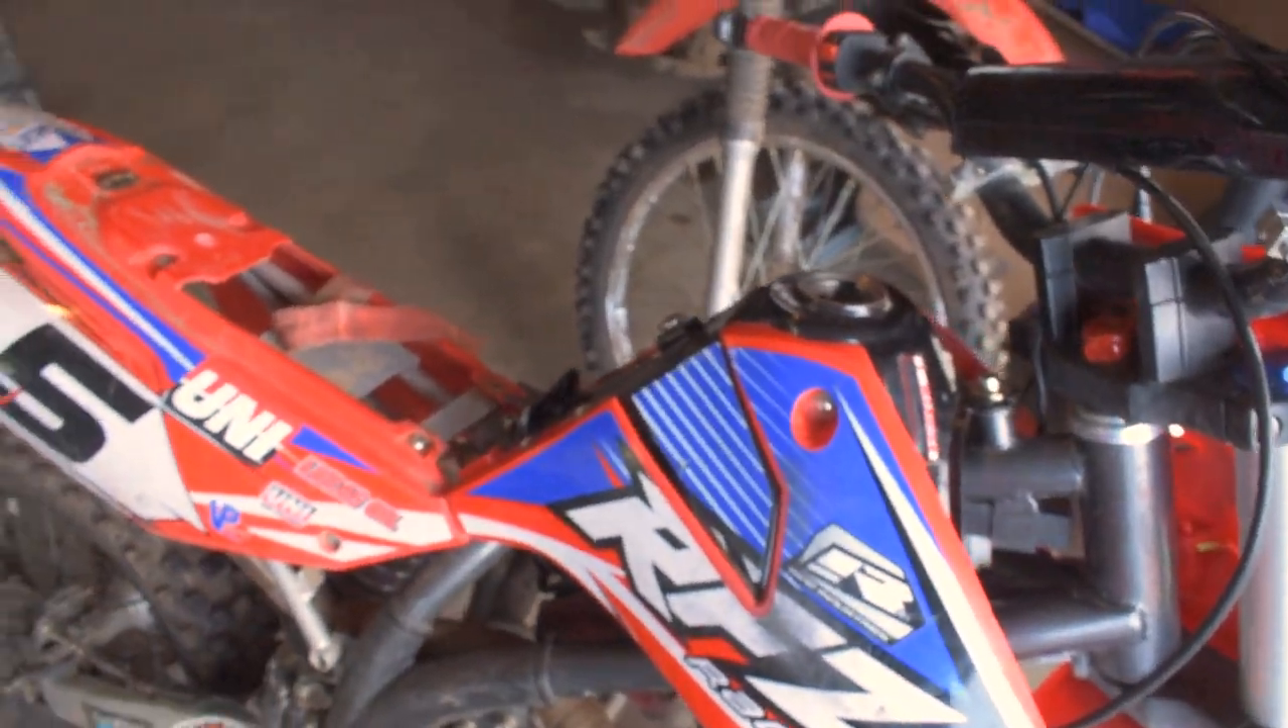All right and now we got all the gas tank plastics are all back on.